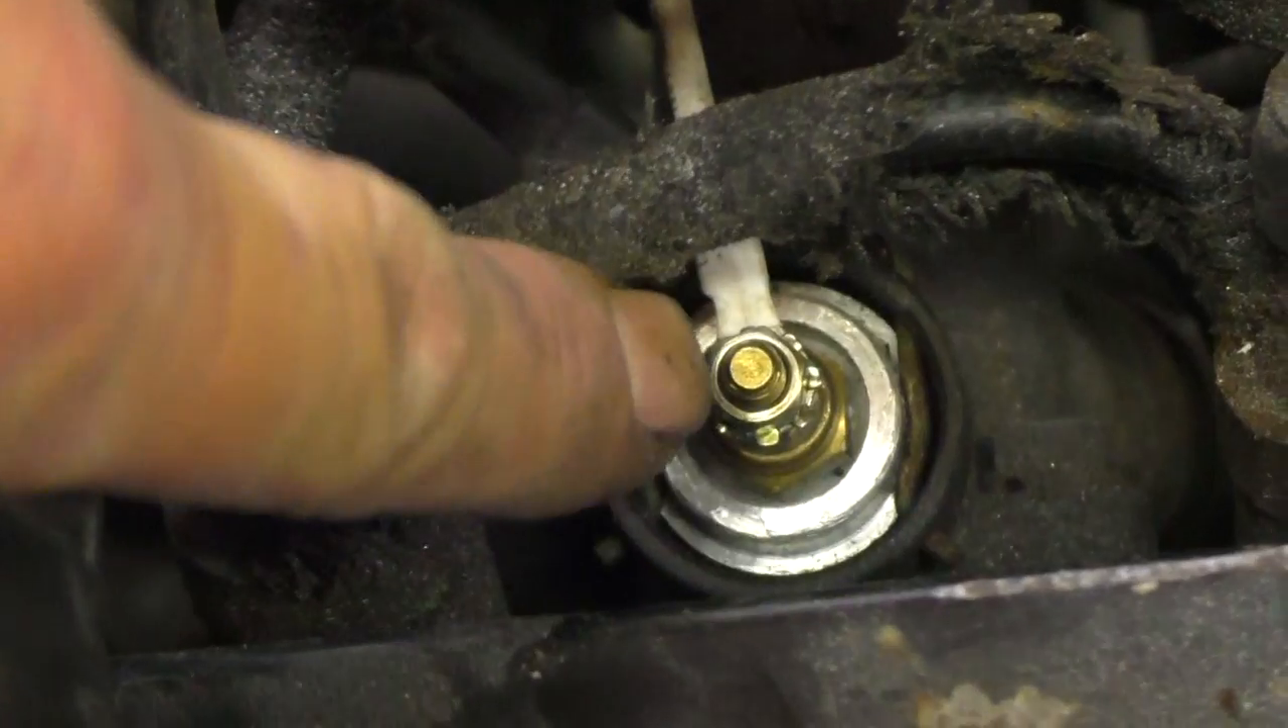So there's our little water temperature sensor all in place.